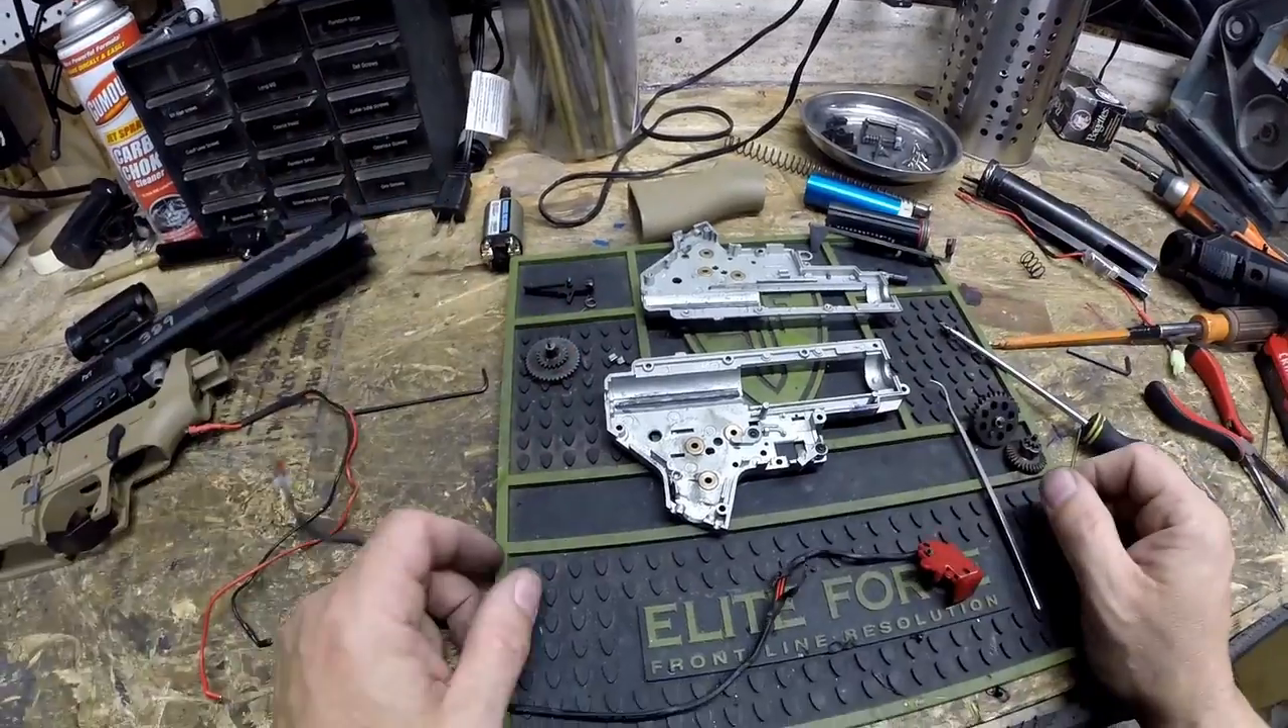We have a fully disassembled version two gearbox.